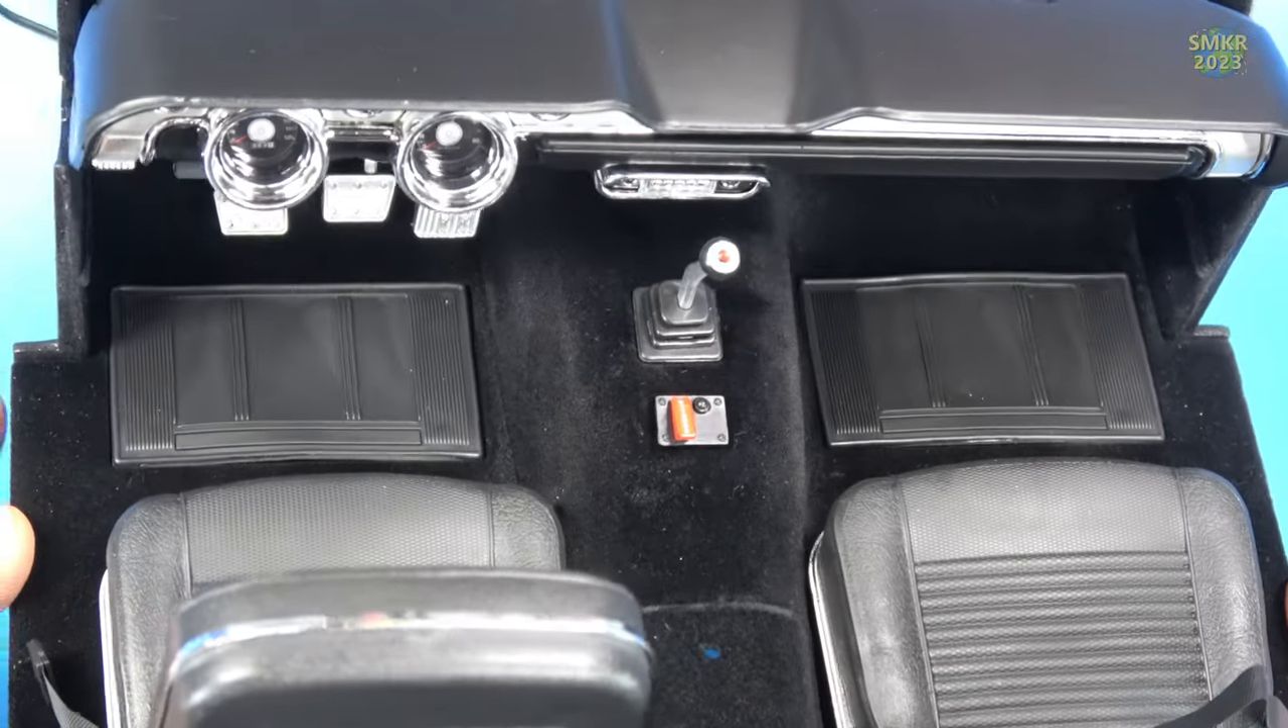They are kind of a pliable rubber material and the floor mats are in they only go in one way so pay attention to that but they look good especially the back ones.